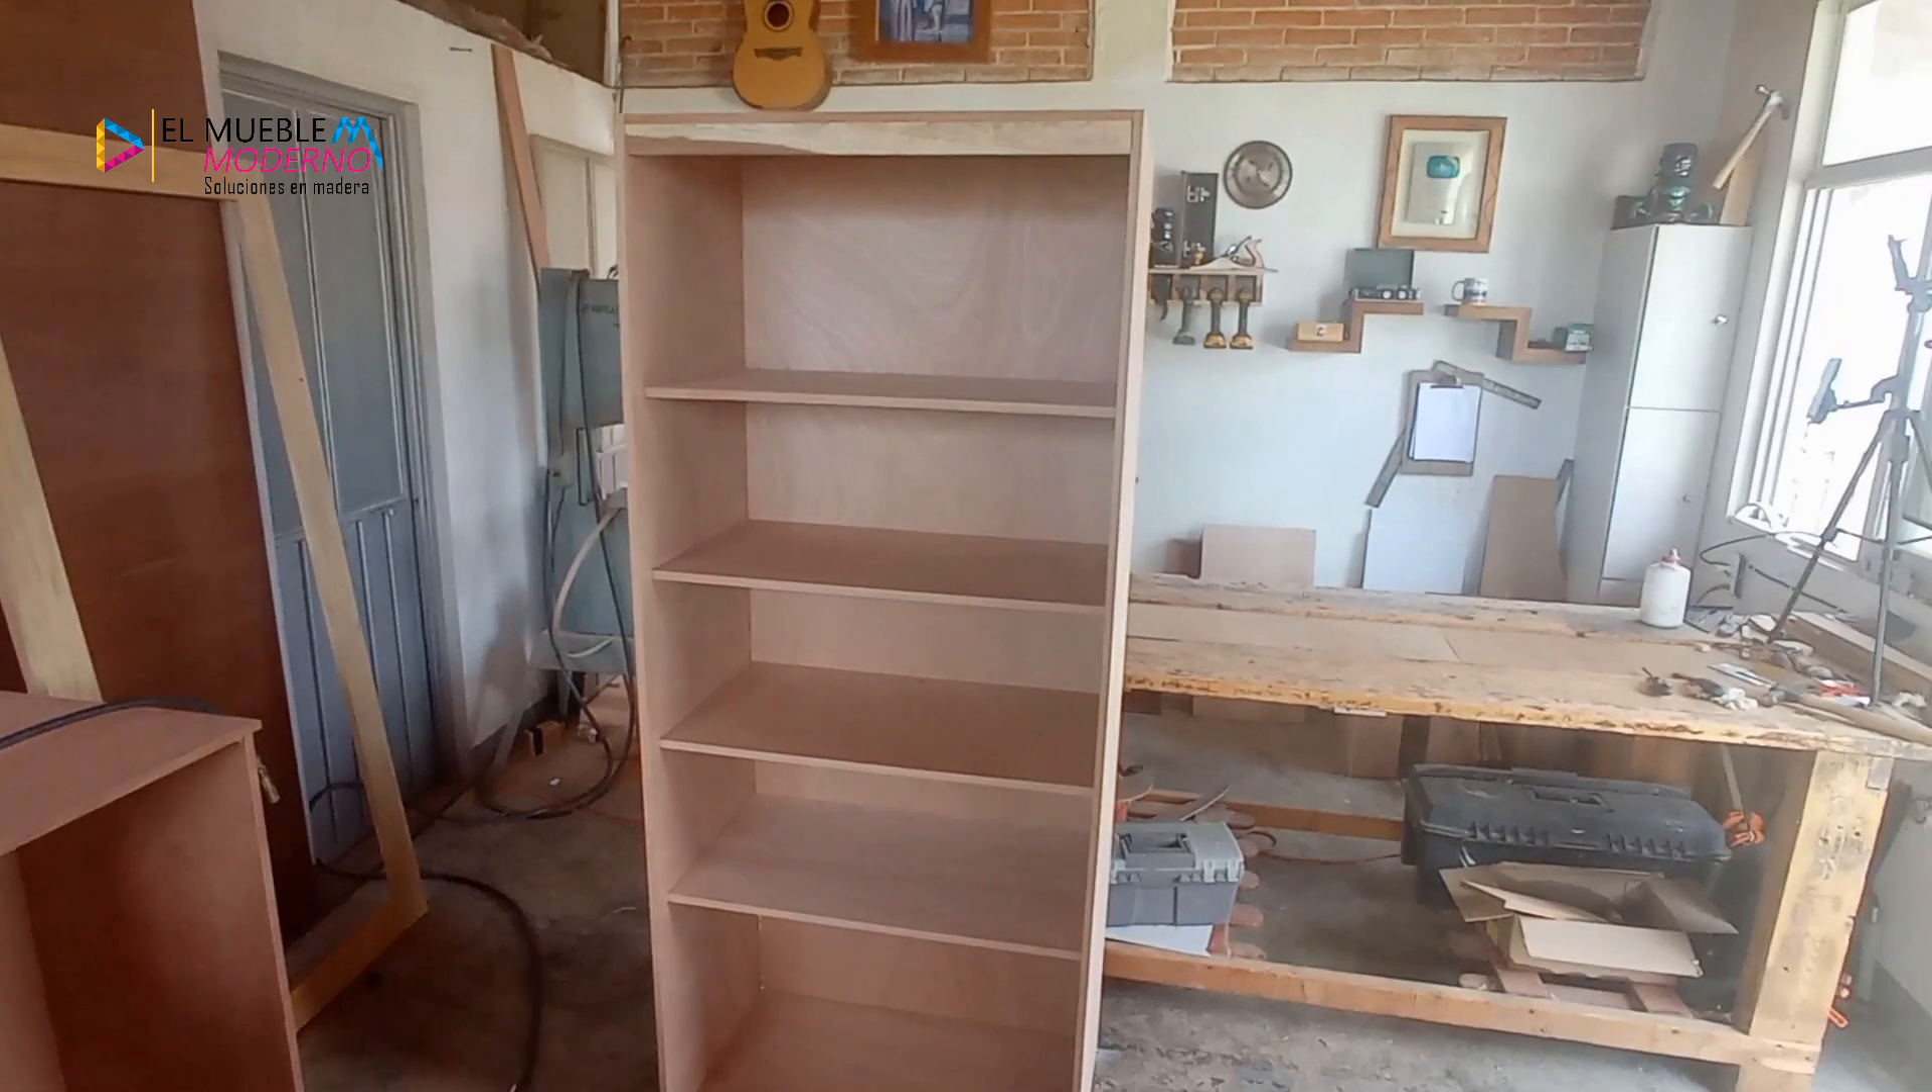Listo amigos, pues tenemos ya el módulo armado, vean.